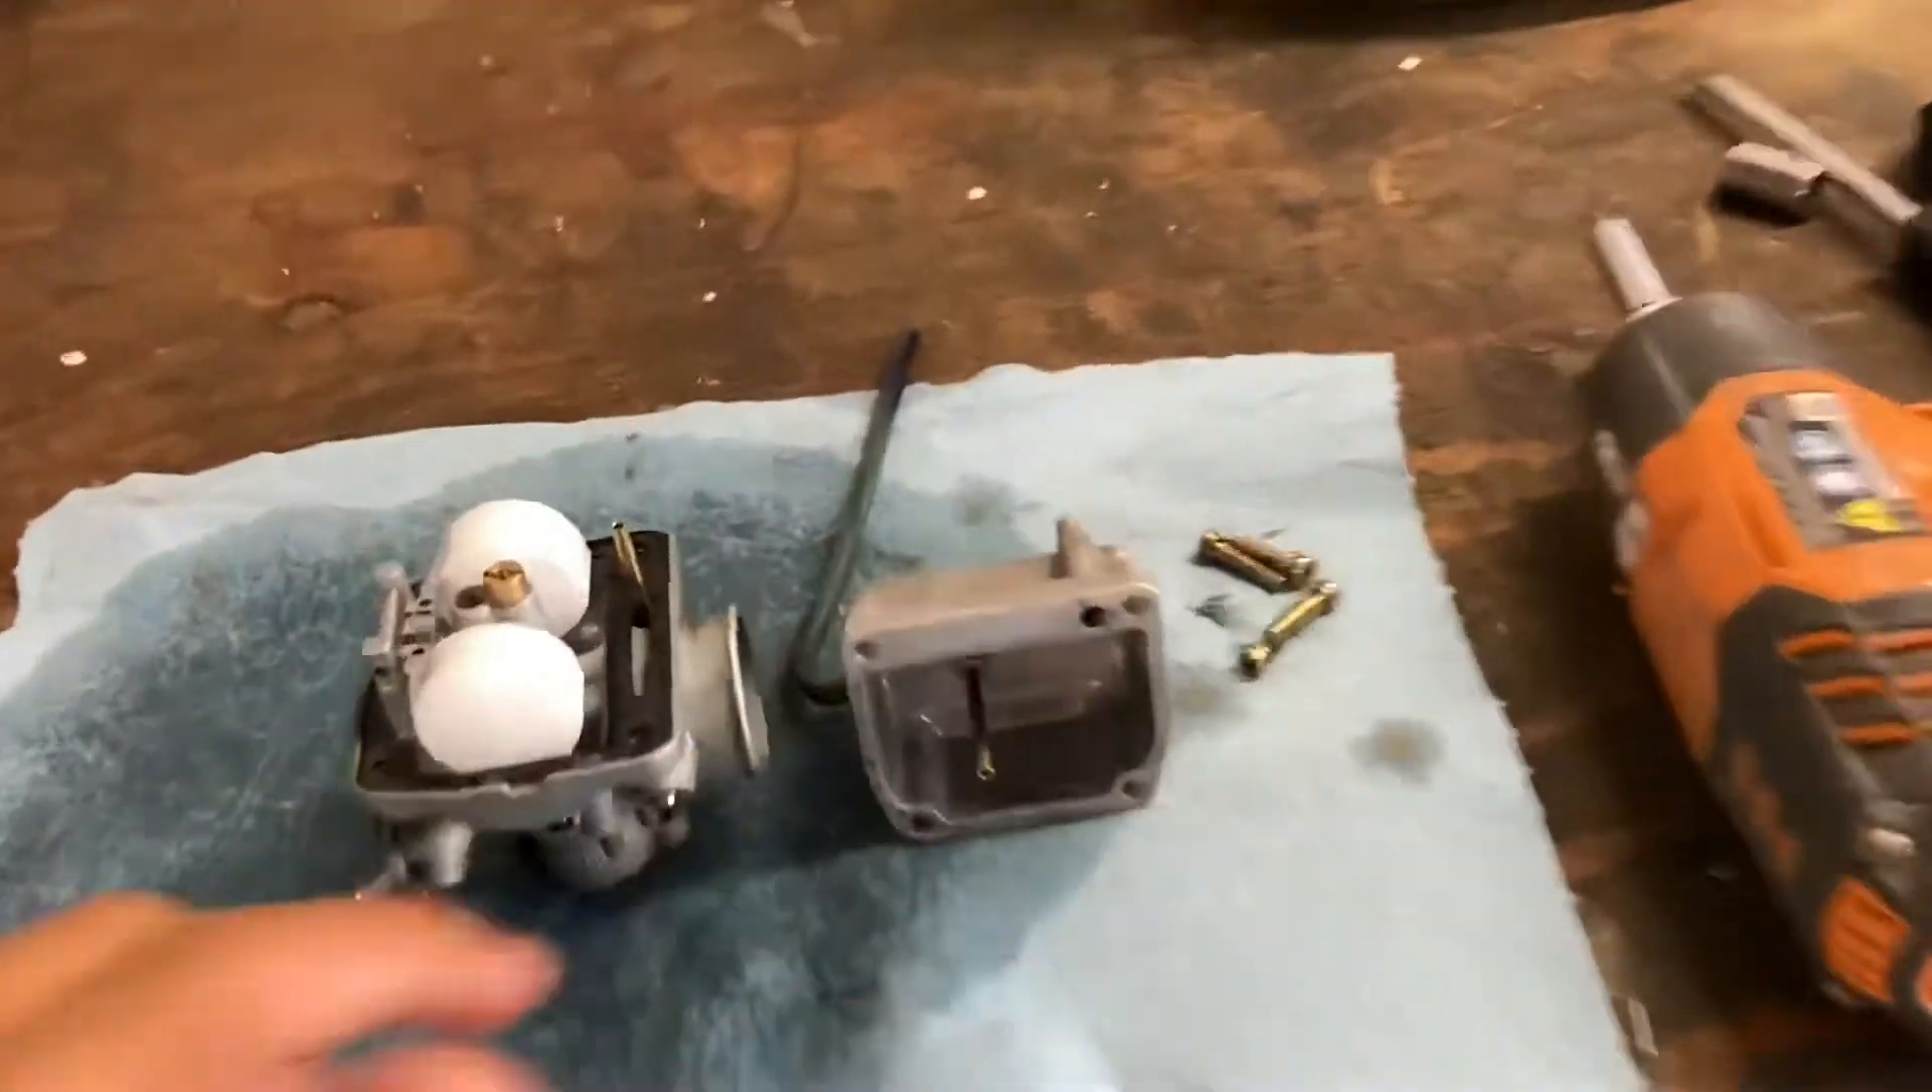I haven't pulled out the jets.